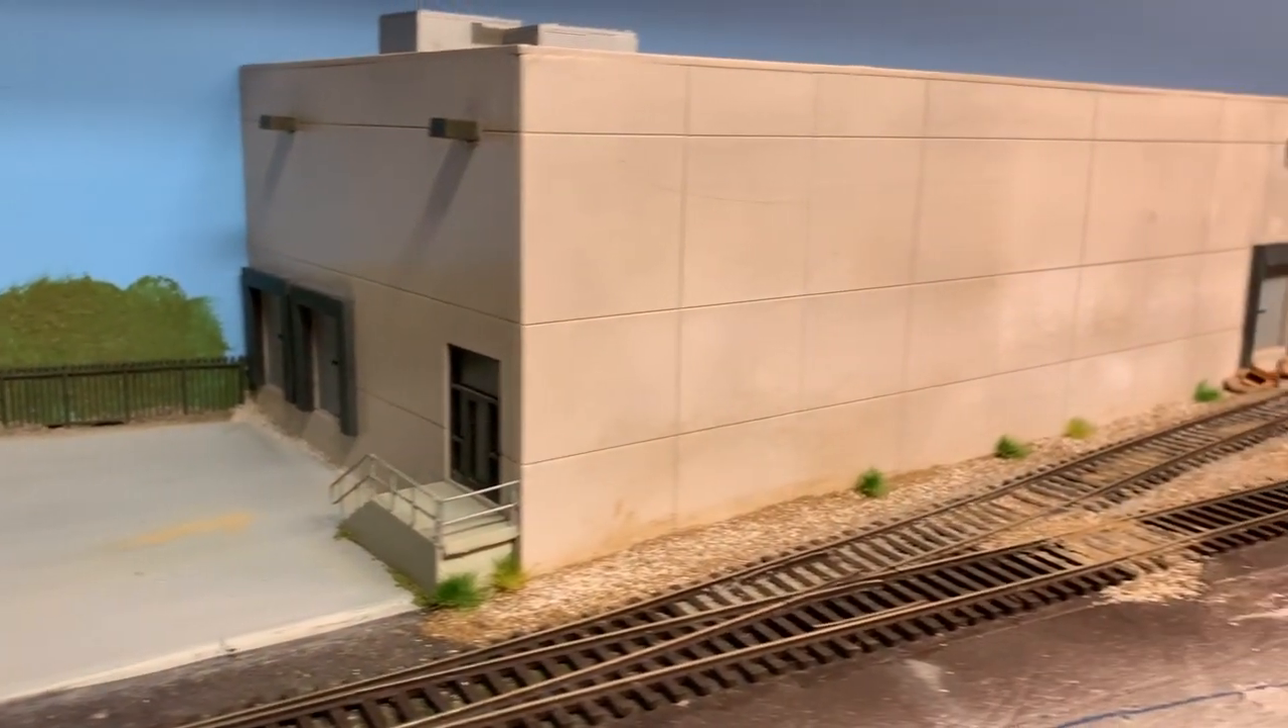I kind of actually combined three different kits together, but I've gone ahead more or less wrap this part up here and got the door installed, the stairwells, and handrails, and that kind of thing.